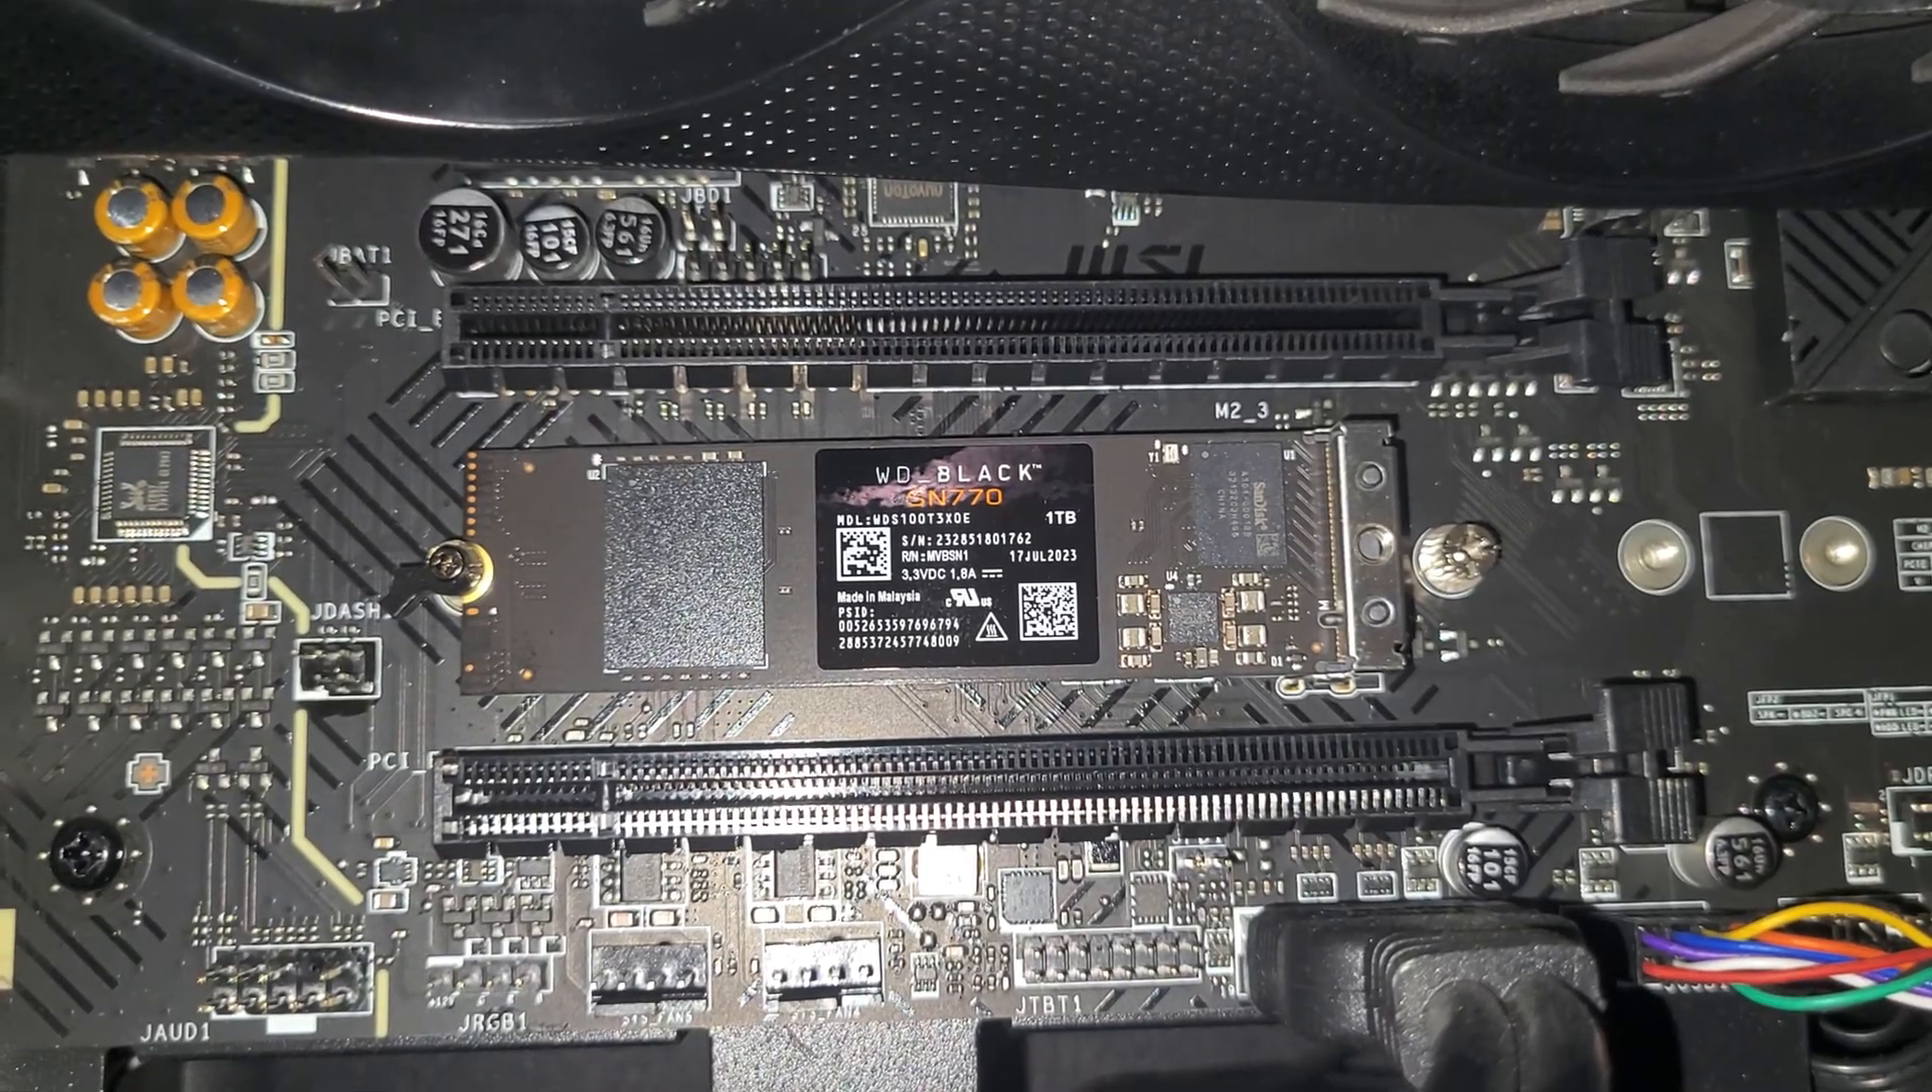So here we go we have our second drive installed.